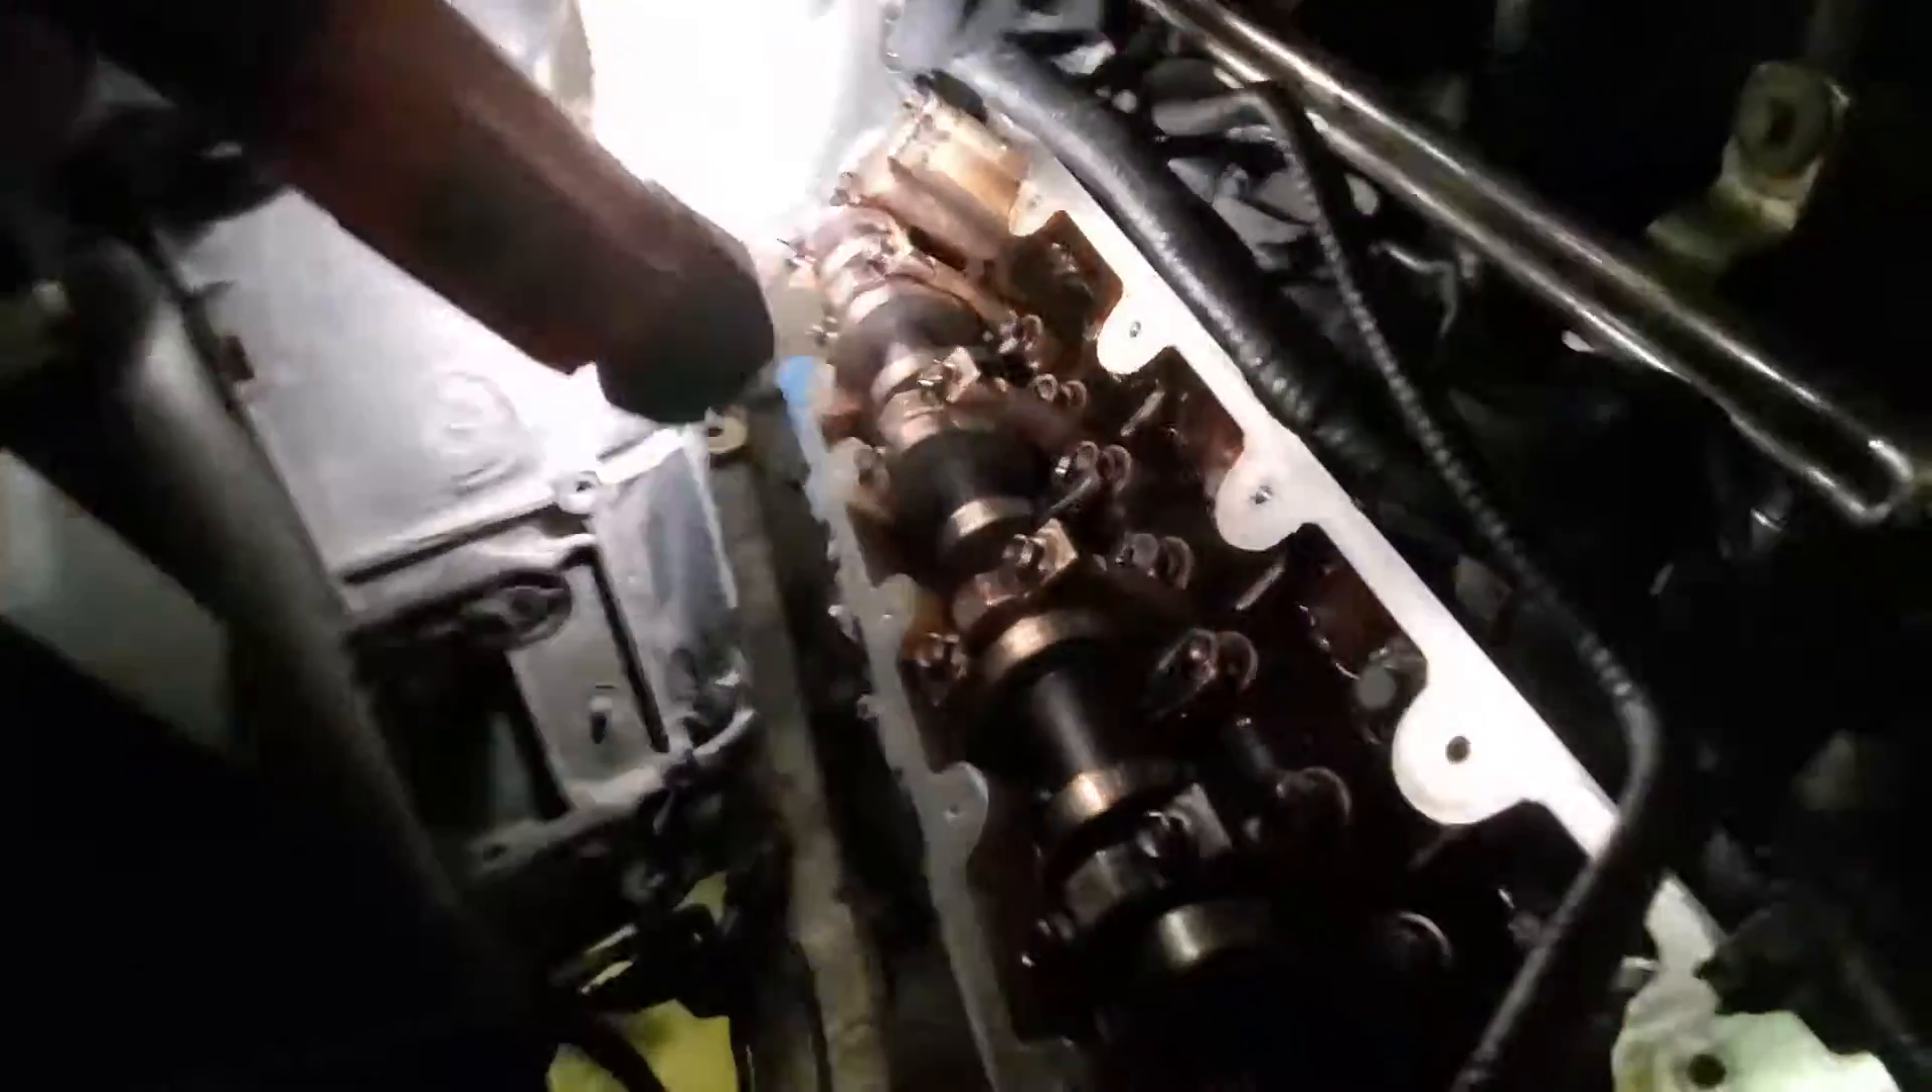Well, we've got the valve cover off and that was no fun.